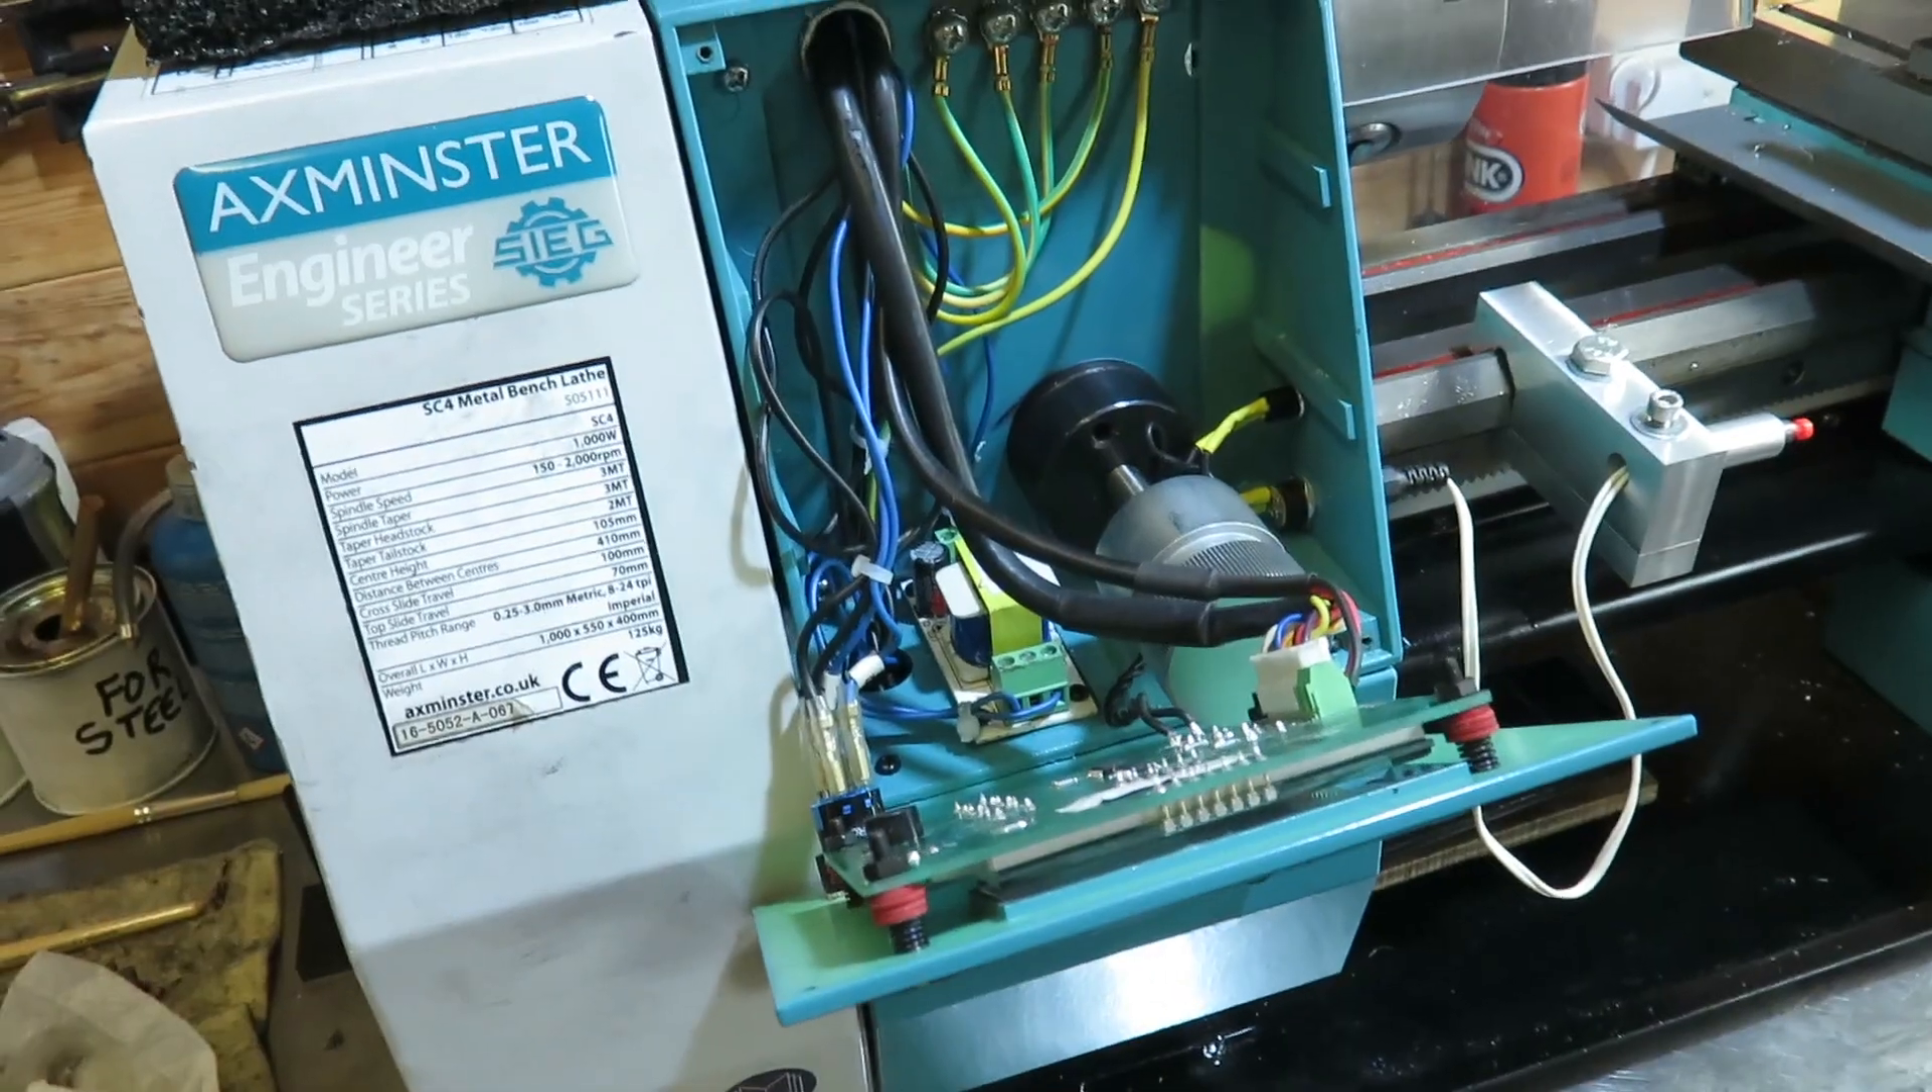This is the front panel removed.